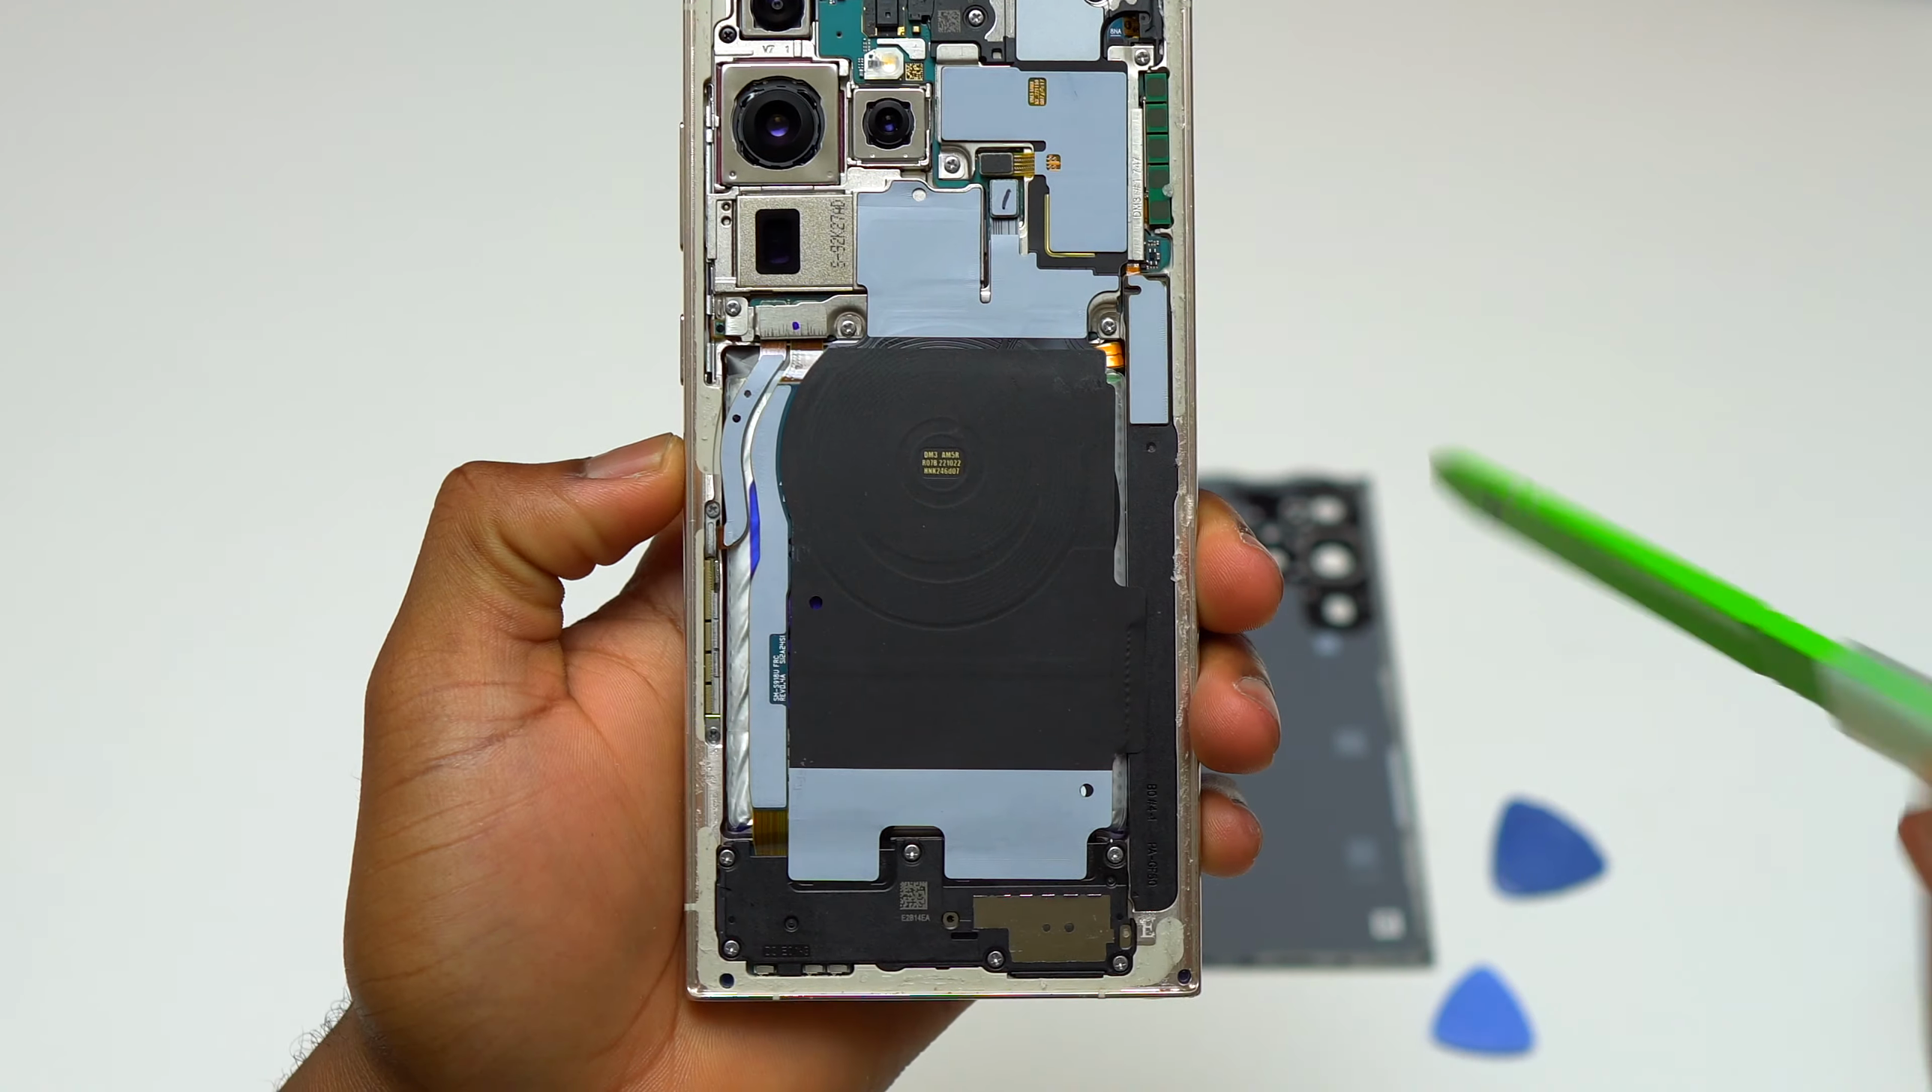So just like that, I have removed the back cover of the S23 Ultra and I can reuse it later in order to seal the back.